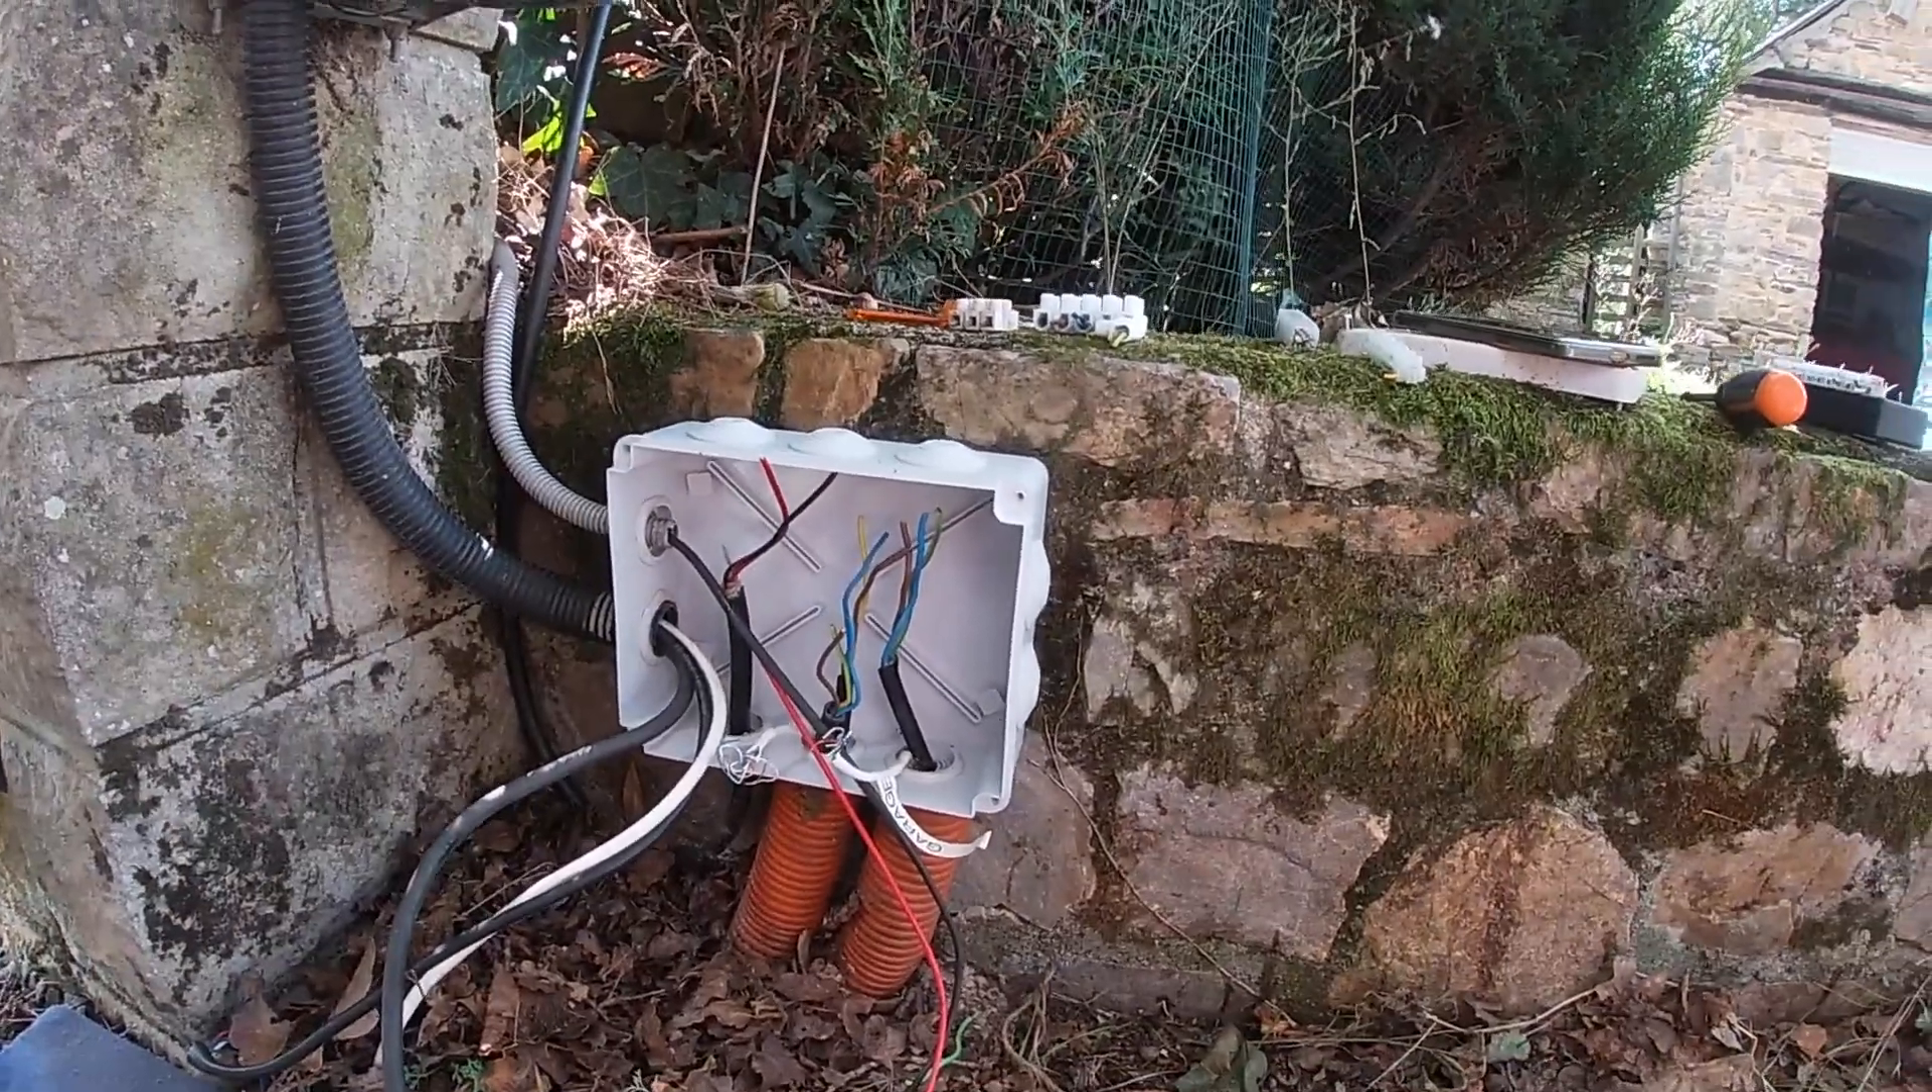Okay so we've got the new box on i put a bigger conduit to hide all these three cables.